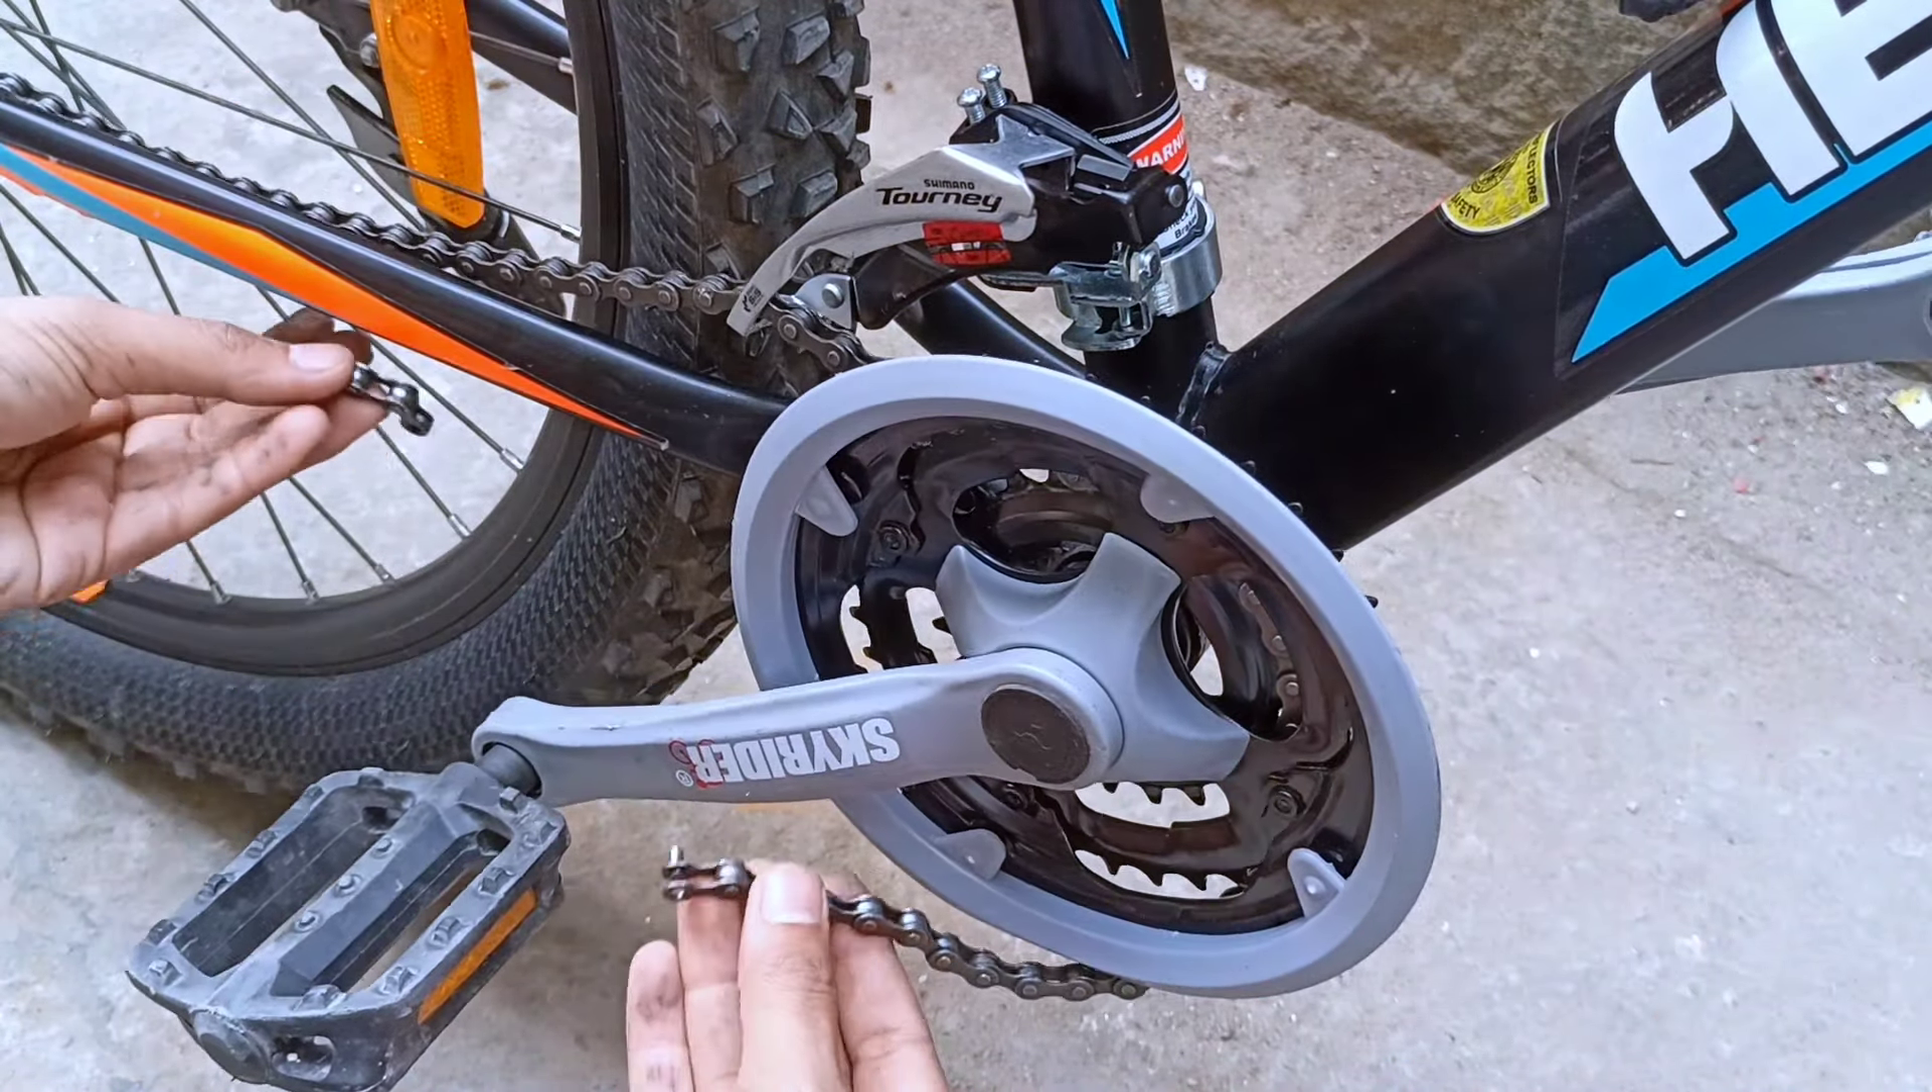यहाँ पर आप देख सकते हैं हमारी chain अब खुल चुकी है।